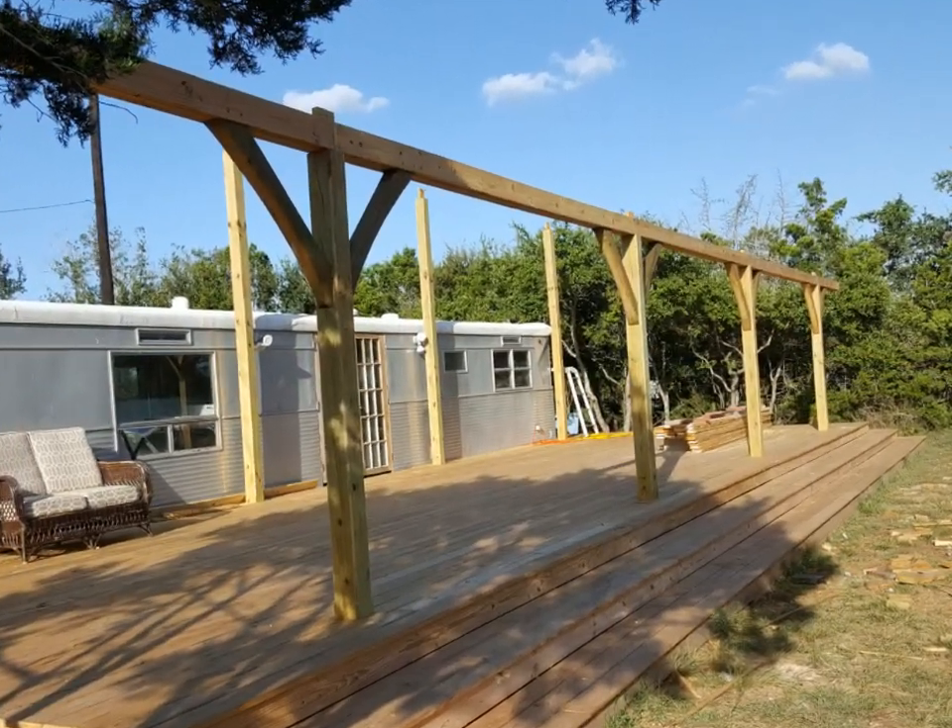Here, the front beam is complete.